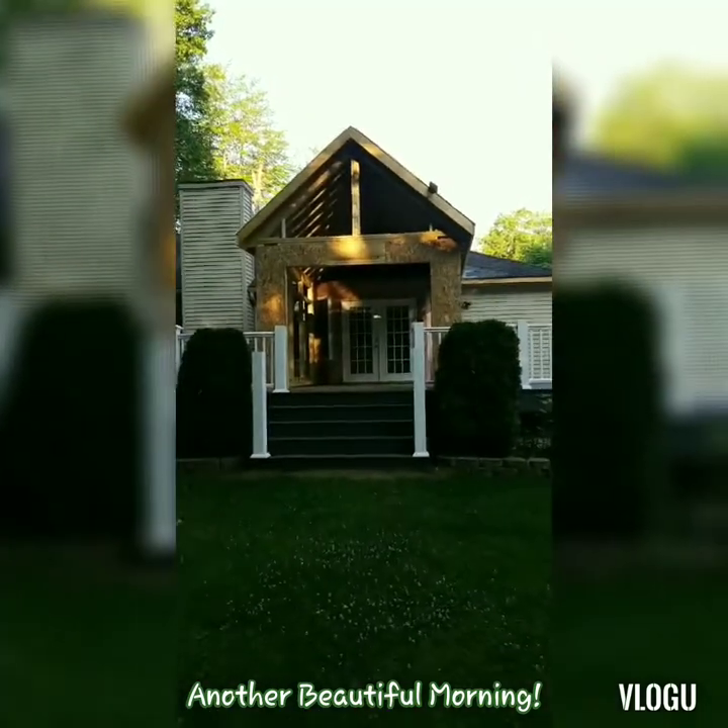This is where we are at we still have to do the railings for the steps.